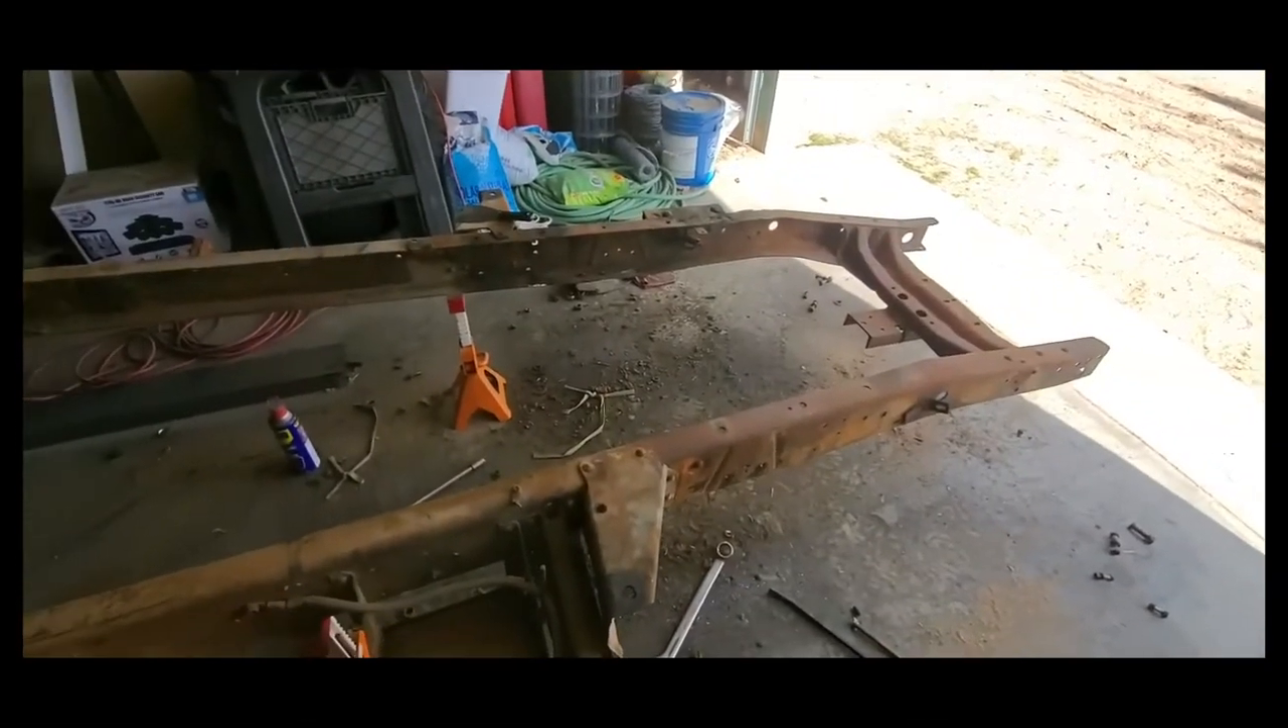All right, so we're getting close to everything being off of the frame.